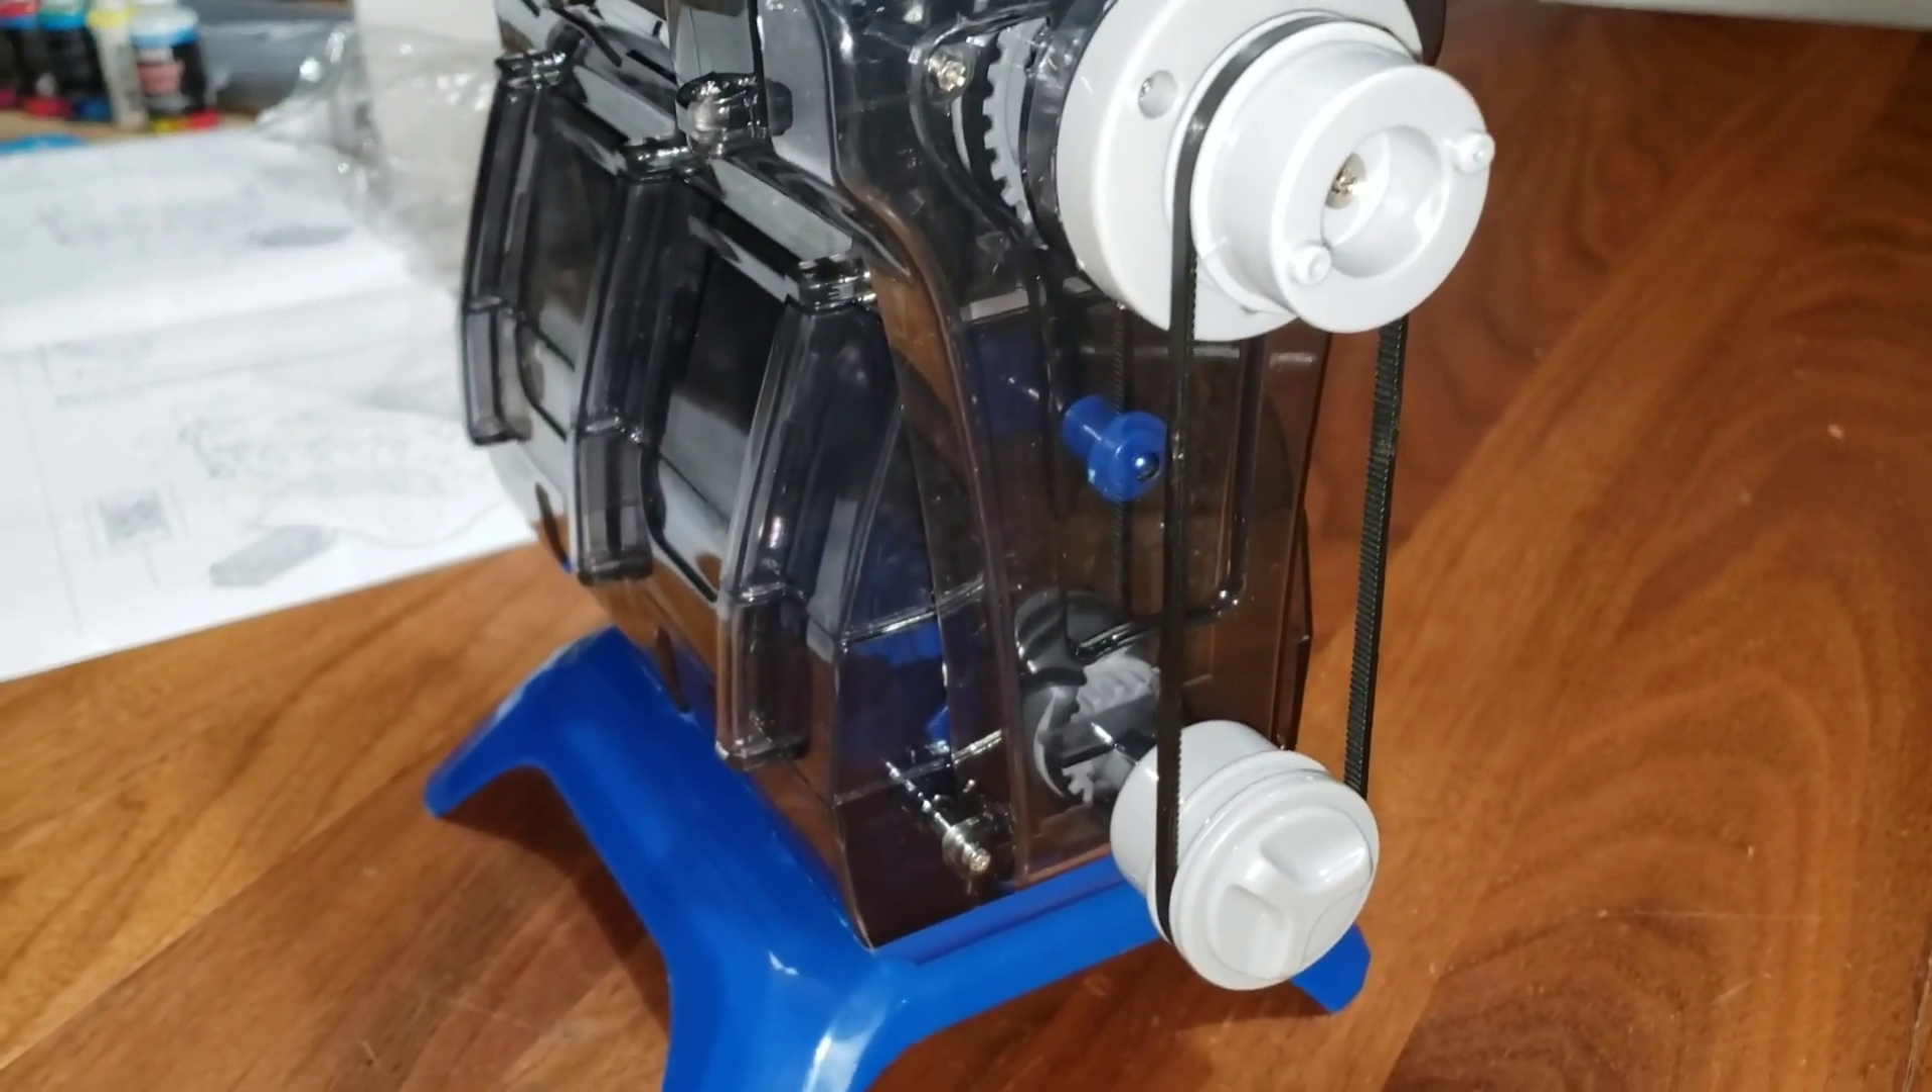We've got our fan belt installed and now we have to get the fan installed.